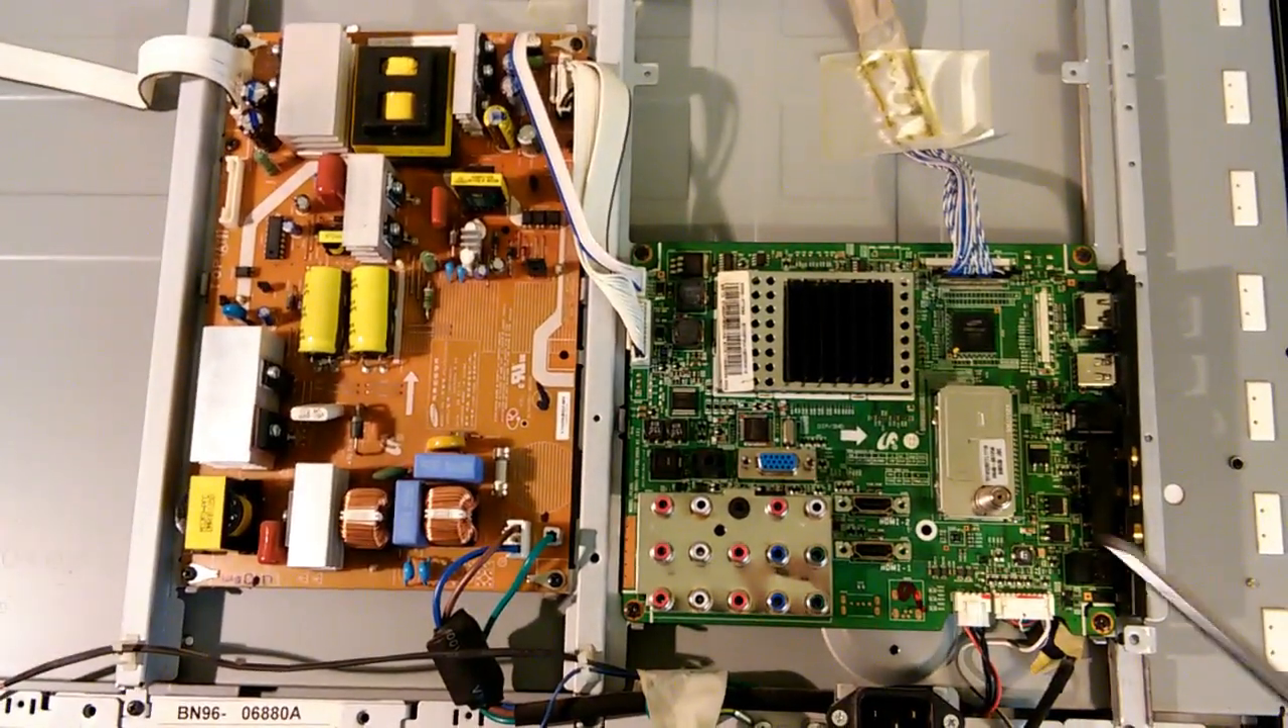We'll put it back together again and test it. Okay, we have put the main board back in.